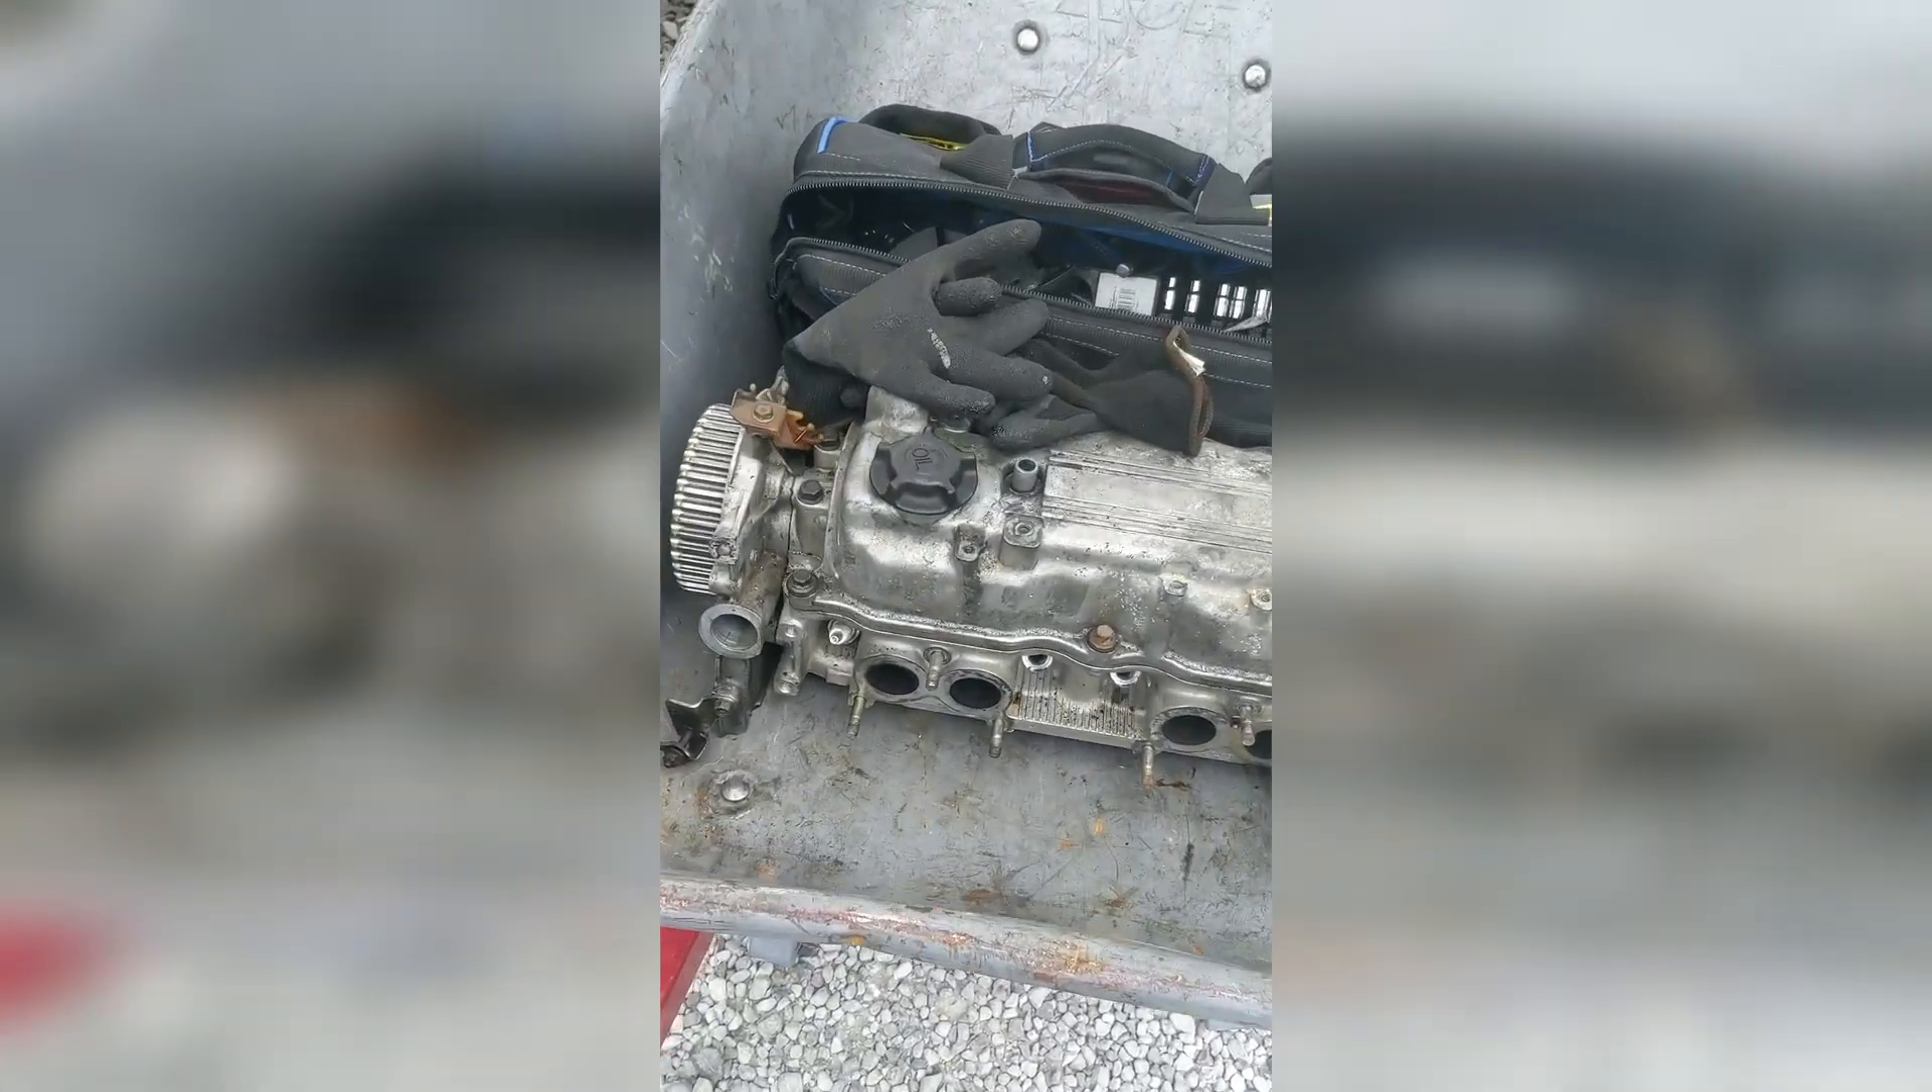Okay, got that cylinder head off and put the valve cover on it.